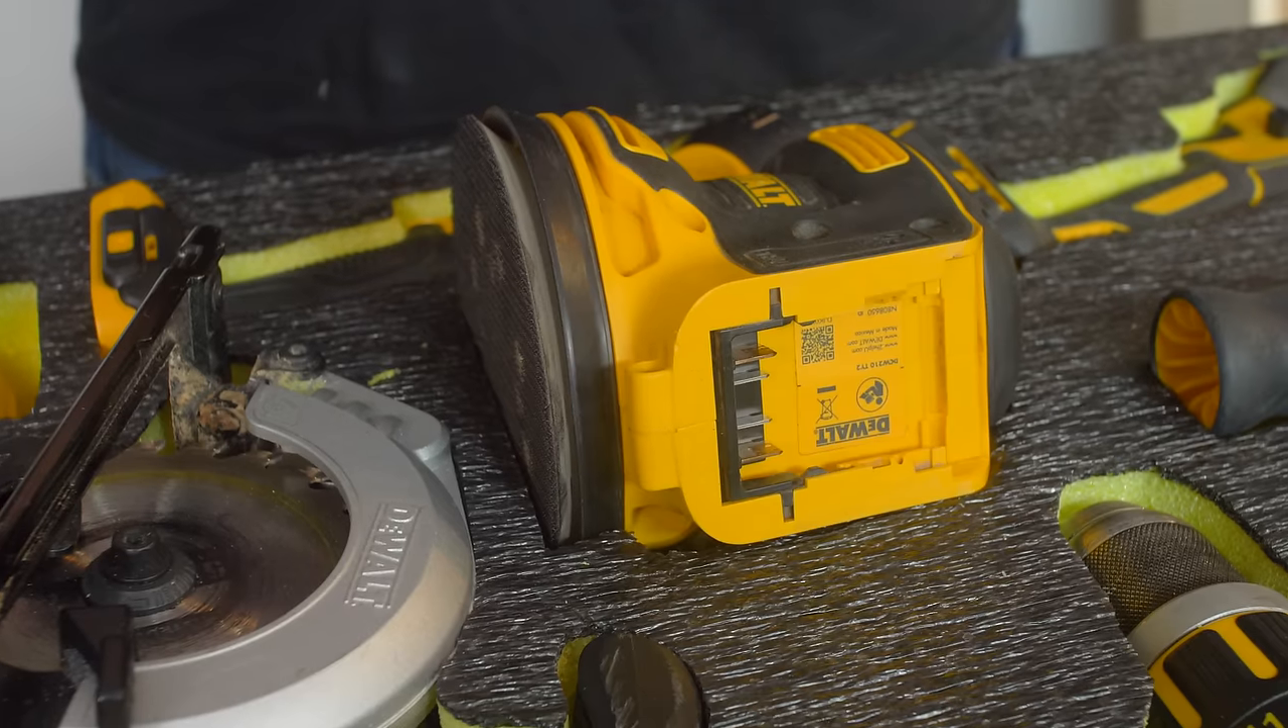The tools that you can see are a bit proud I'm going to cut them all a bit deeper into the foam so they're all nice and flush.